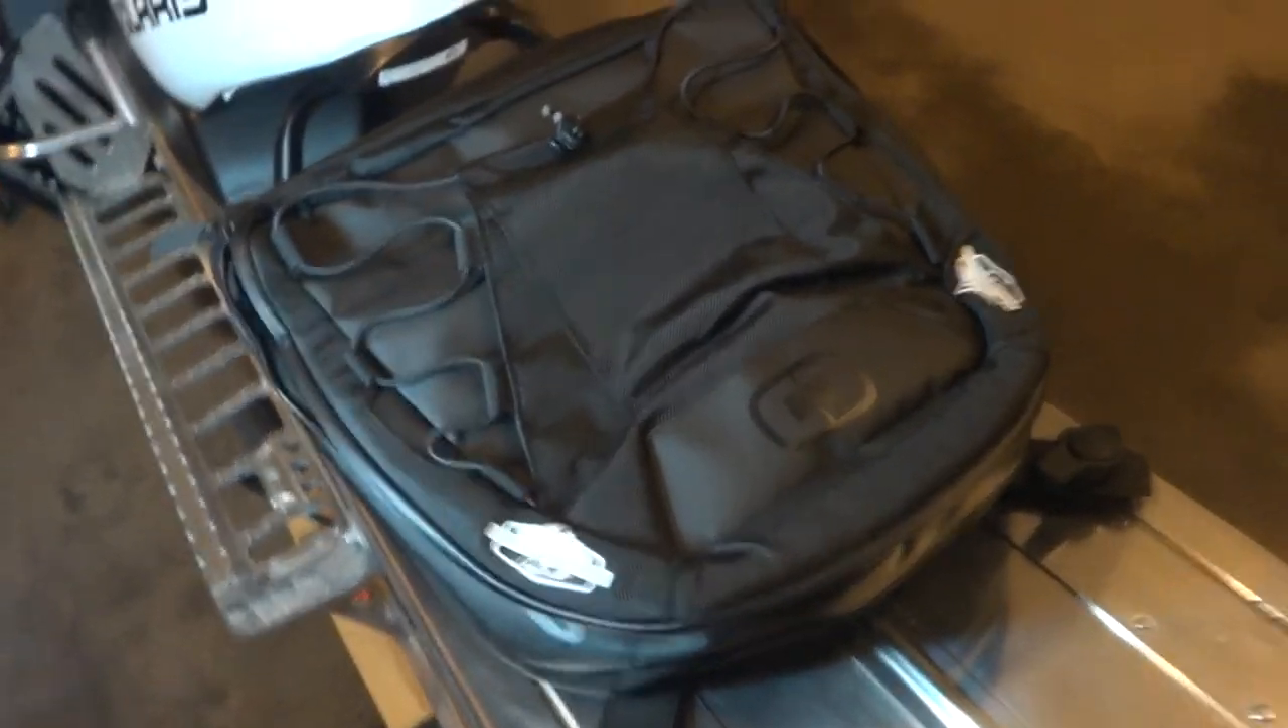So here we have the Chris Brandt flyer lock and ride bag all put on and done.